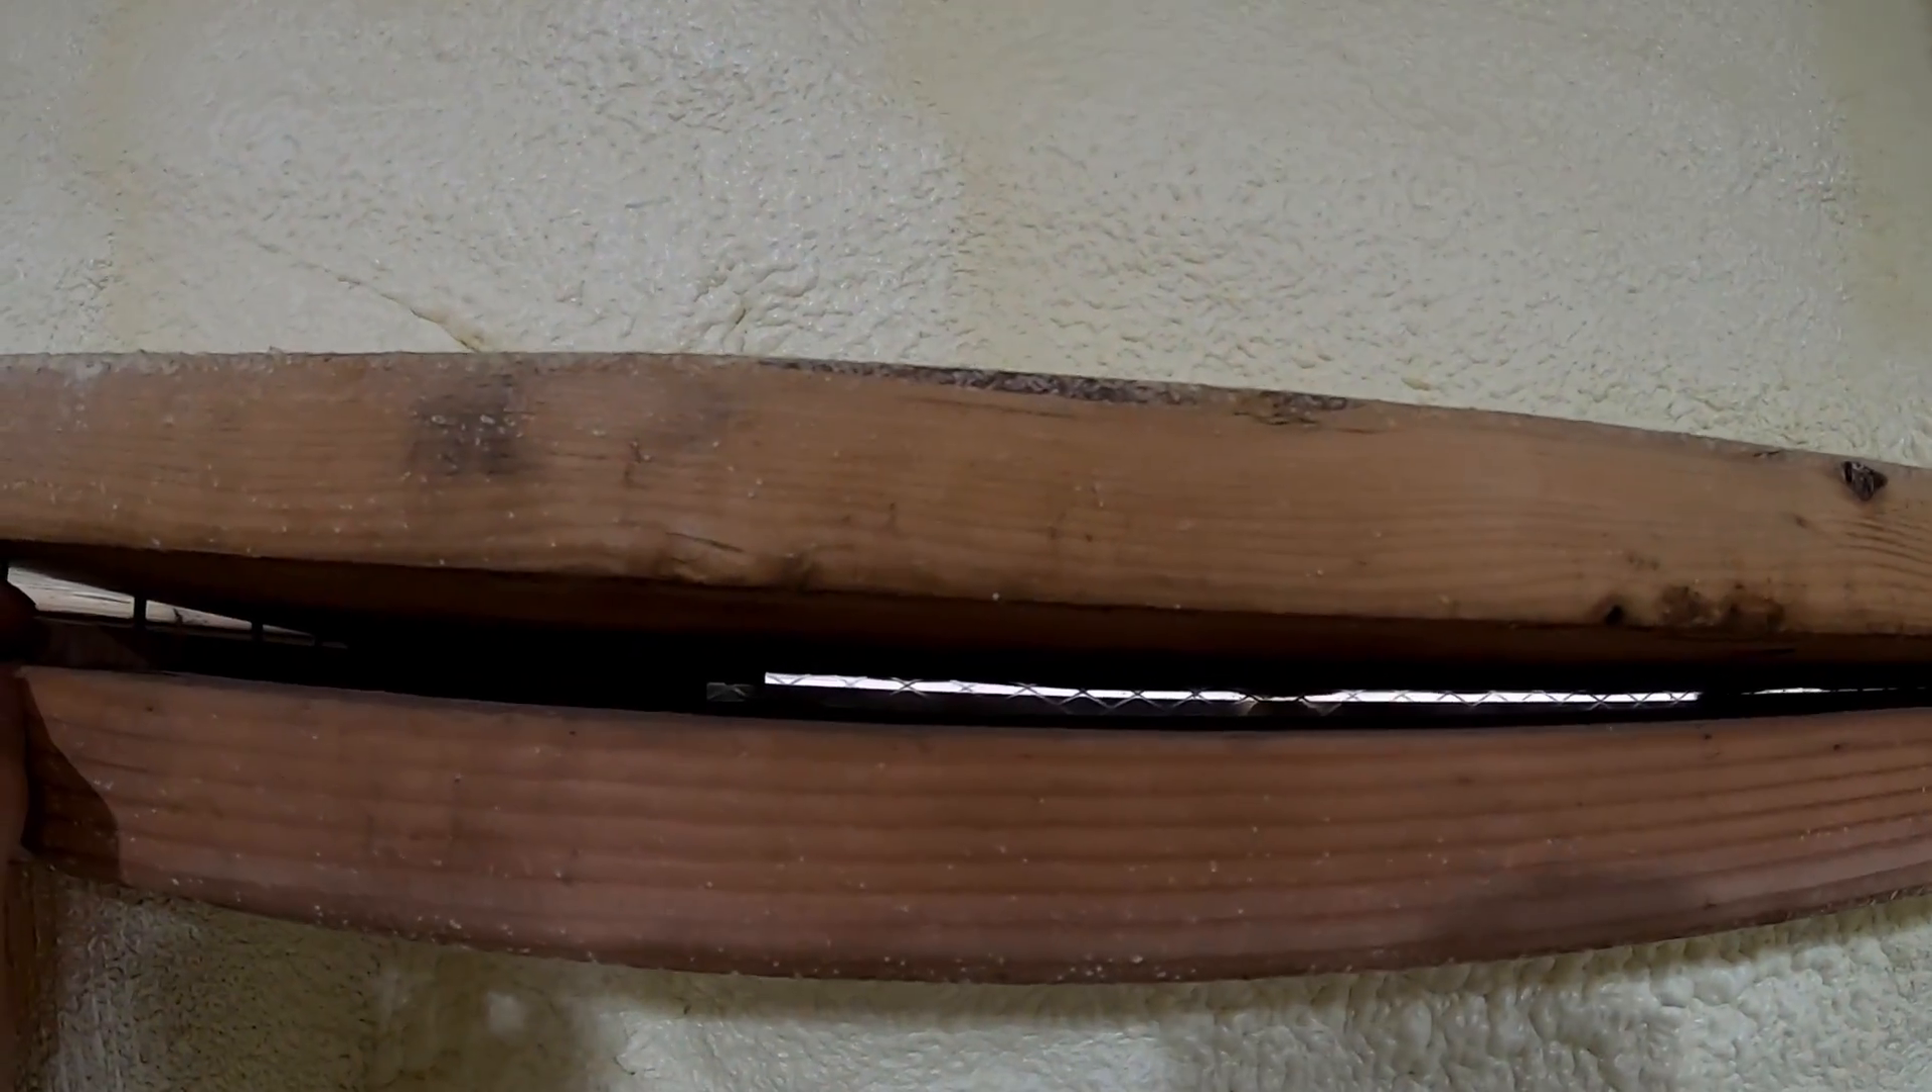We've got these two boards that have managed to just nailed together and they've pulled apart. I'm not sure how they pulled apart because you'd think the foam would push down rather than pull up. Maybe the boards cupped and twisted a bit. You can see light from the outside in between these two boards.